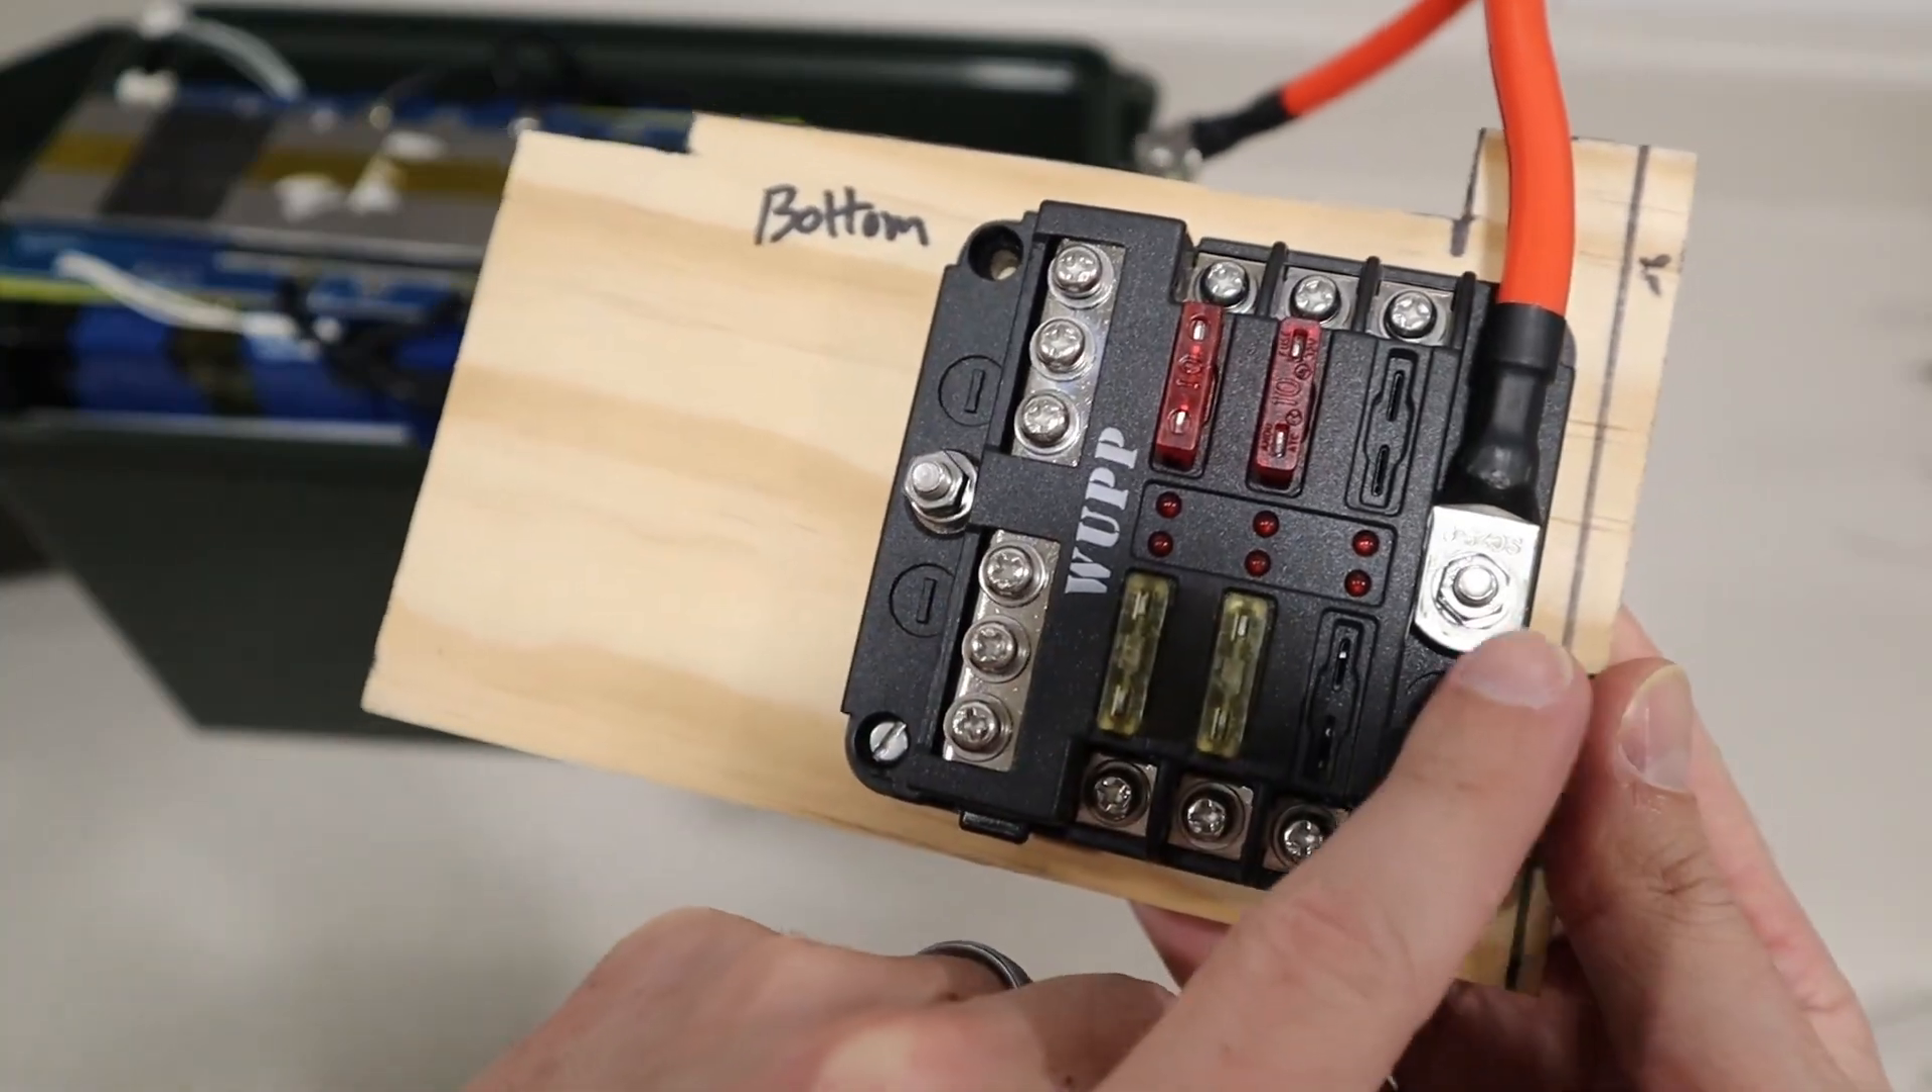I've gone ahead and cut out this piece of board and mounted my fuse block to it.